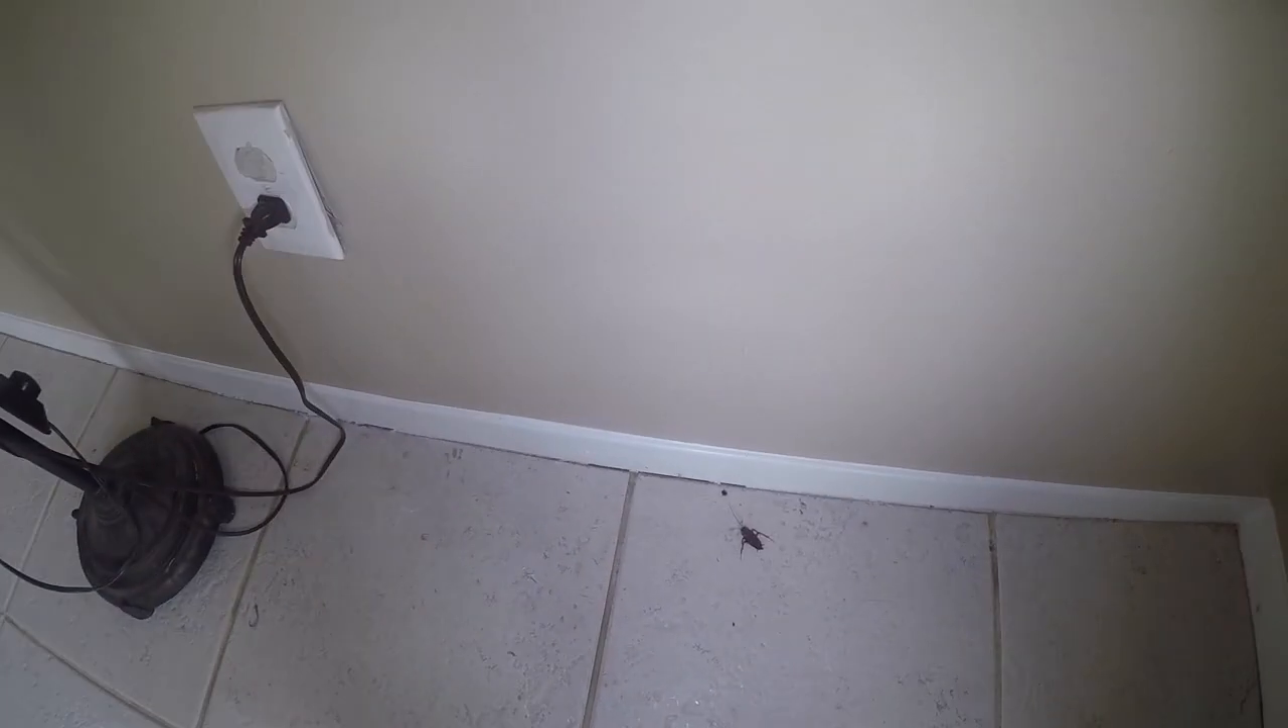There's some gapping in between the tile. And the baseboards that could be sealed up.